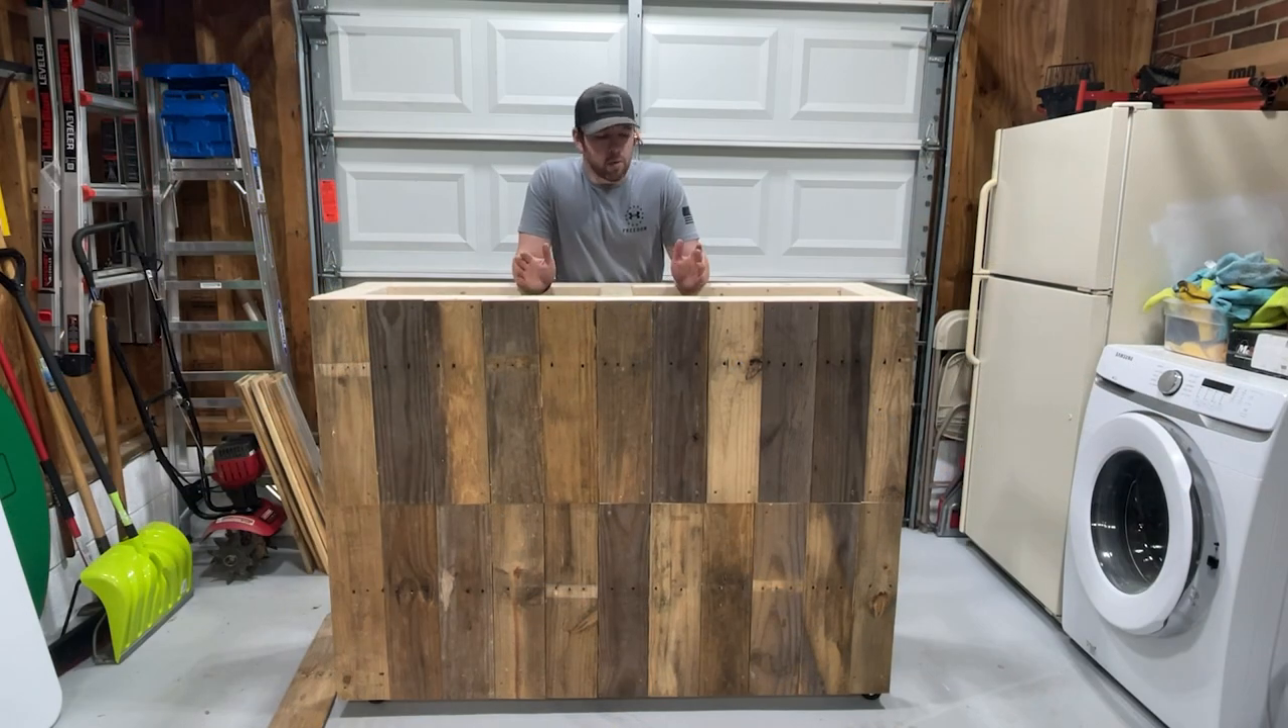All right so we have the entire front of the bar on now and it is looking fantastic.